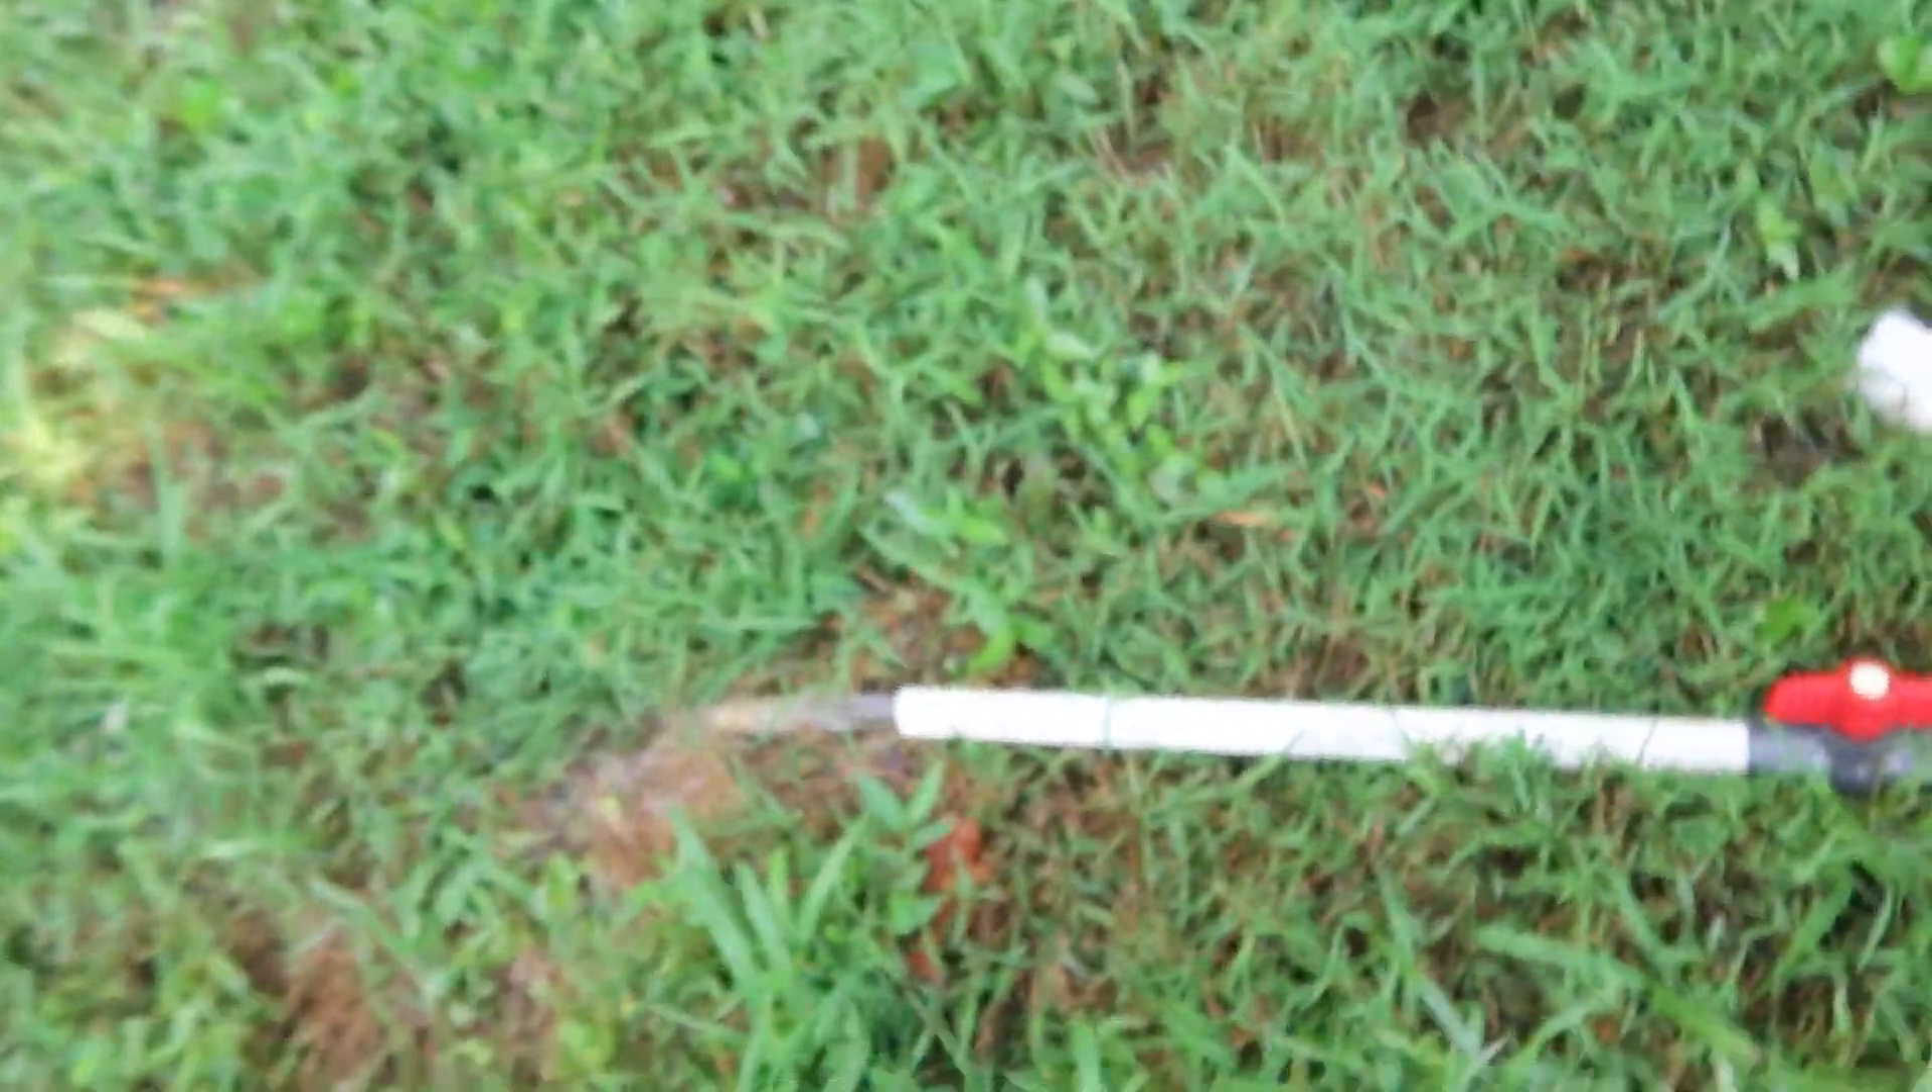Water is going to come out right there because I haven't hooked my pipe yet.